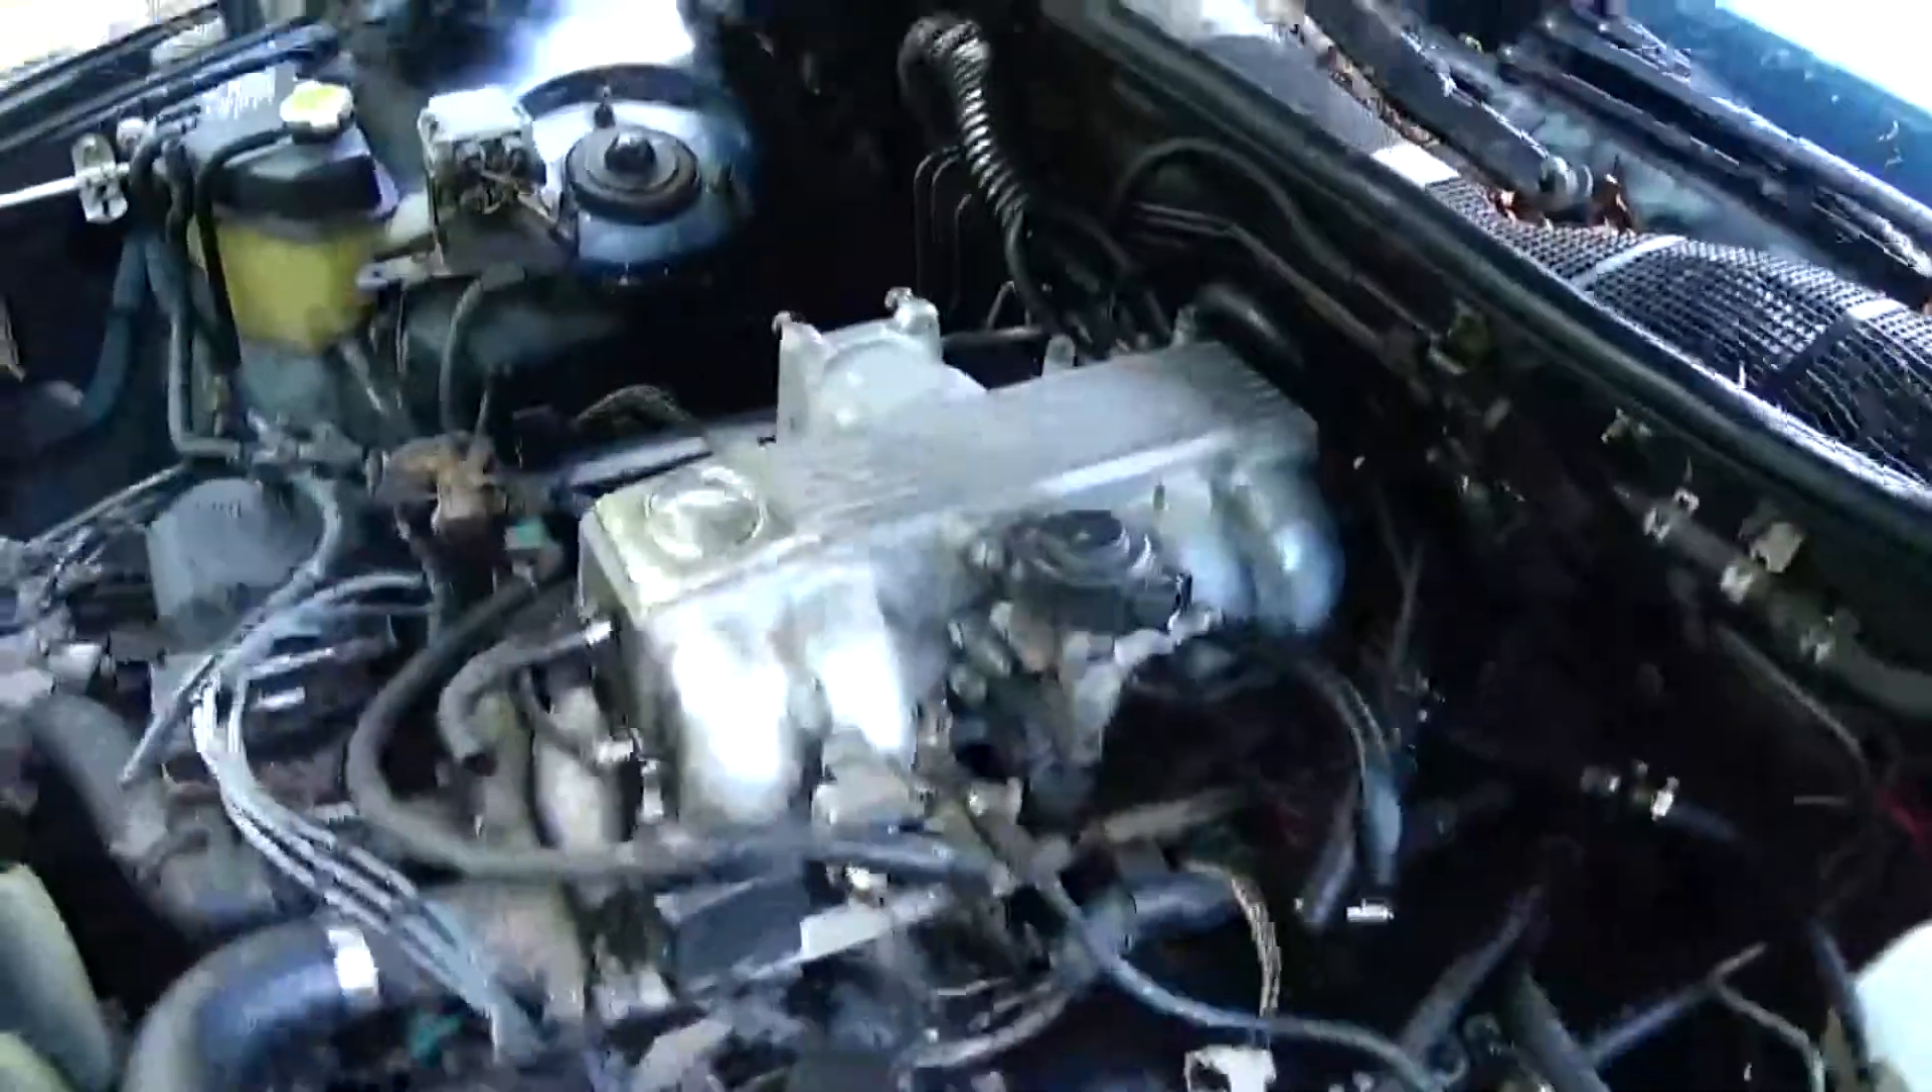So, I got the intake put up here.